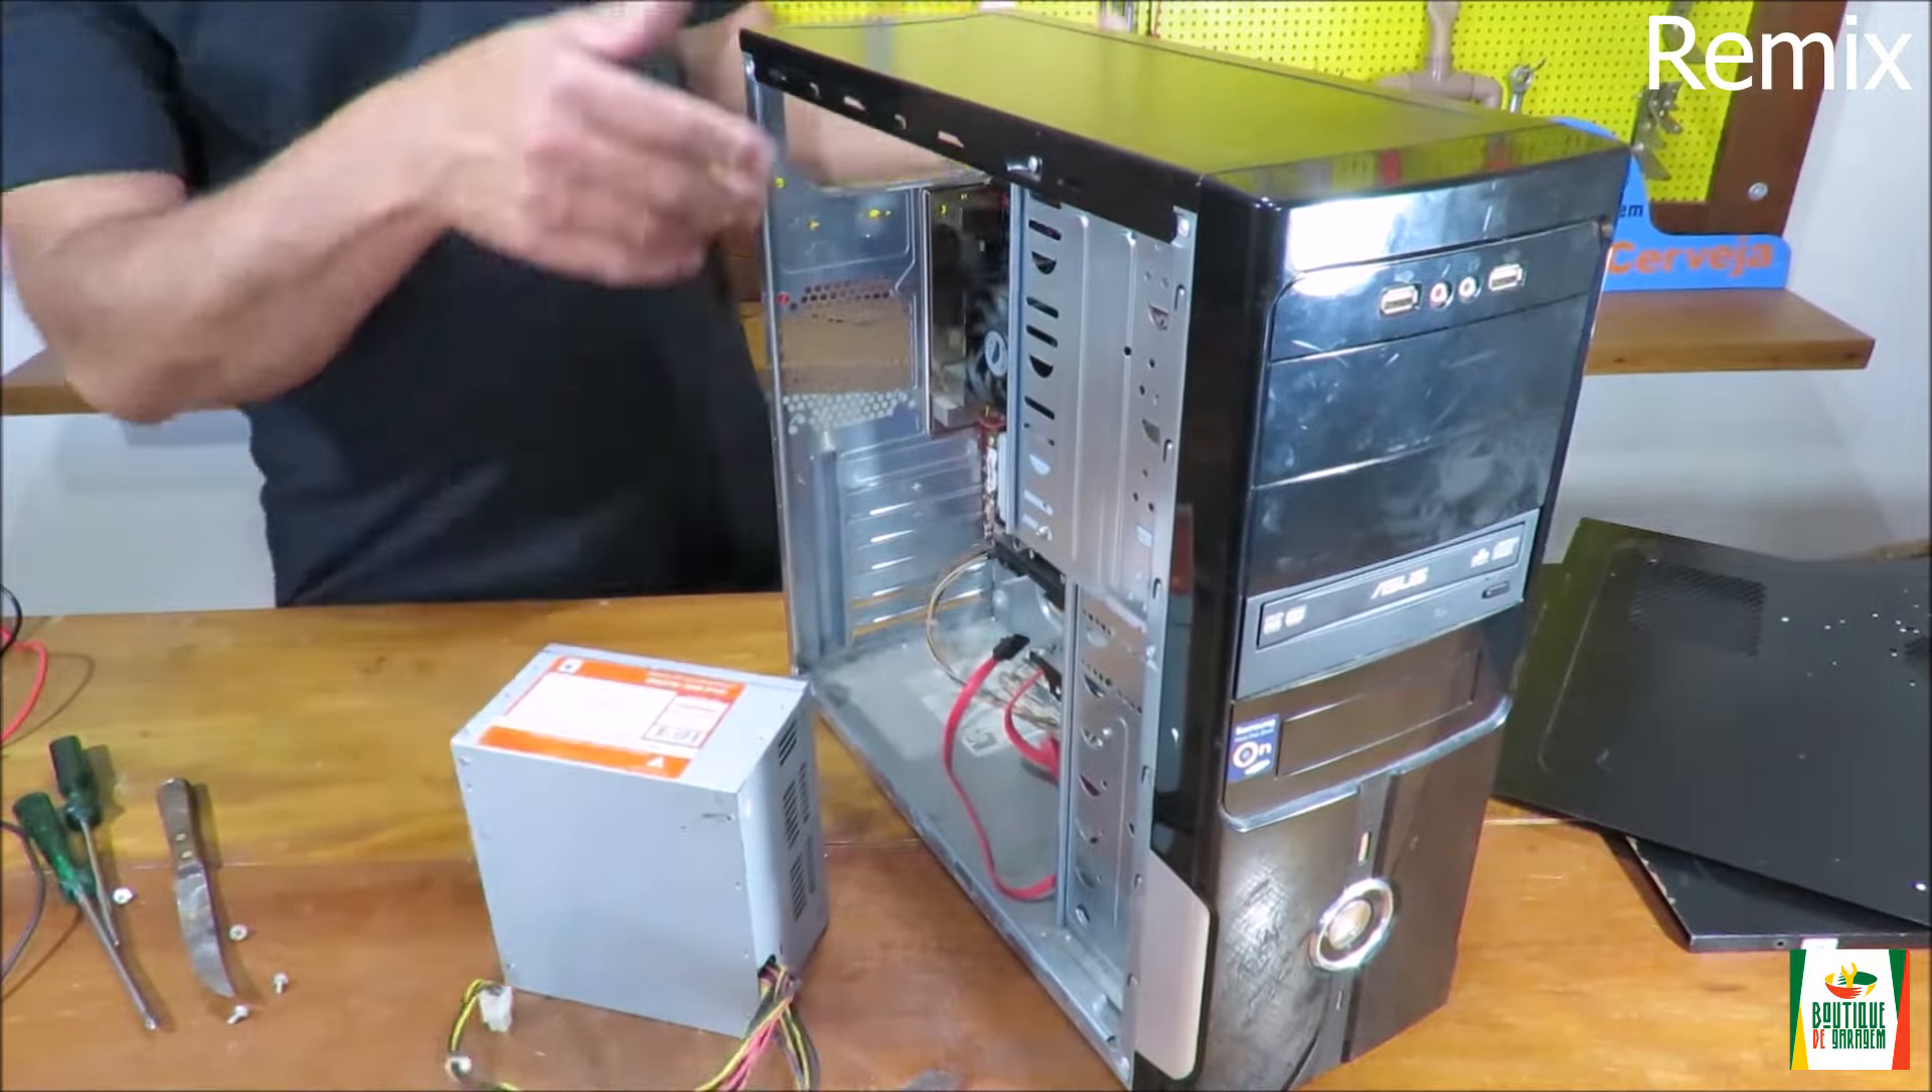Está solta a fonte. Vou separar.